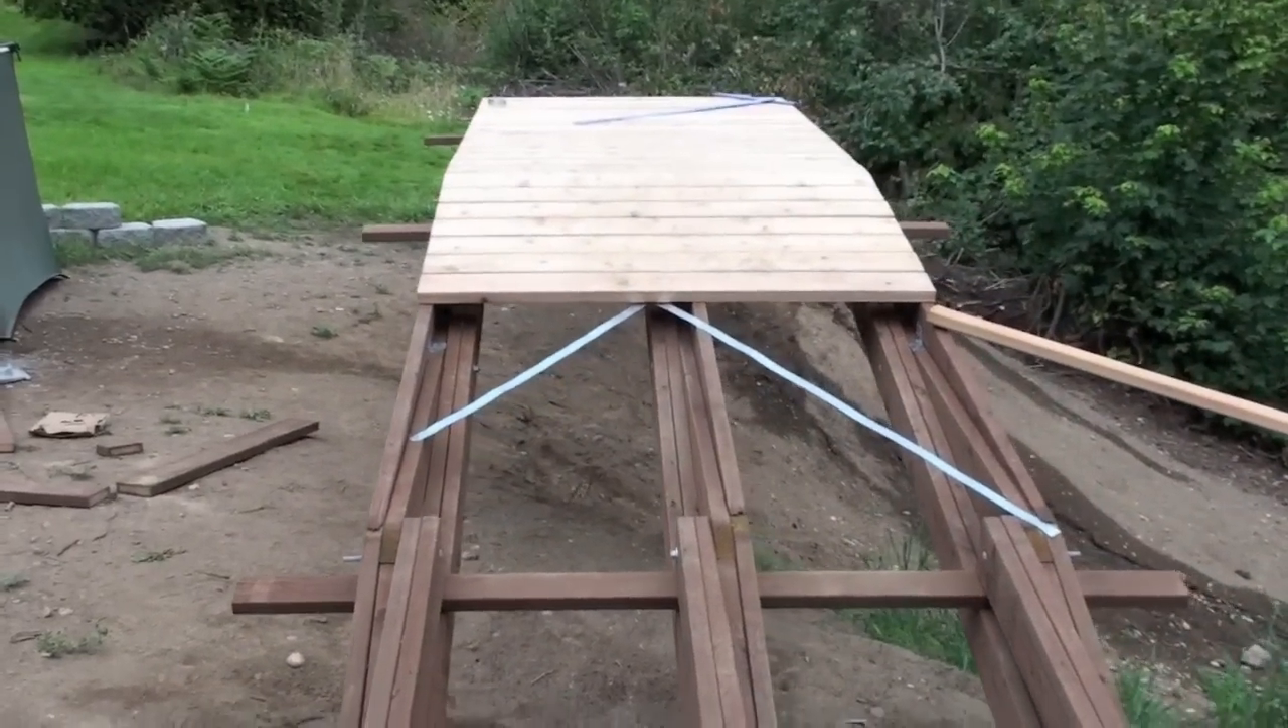I started laying down the deck boards and this is the progress I've made.